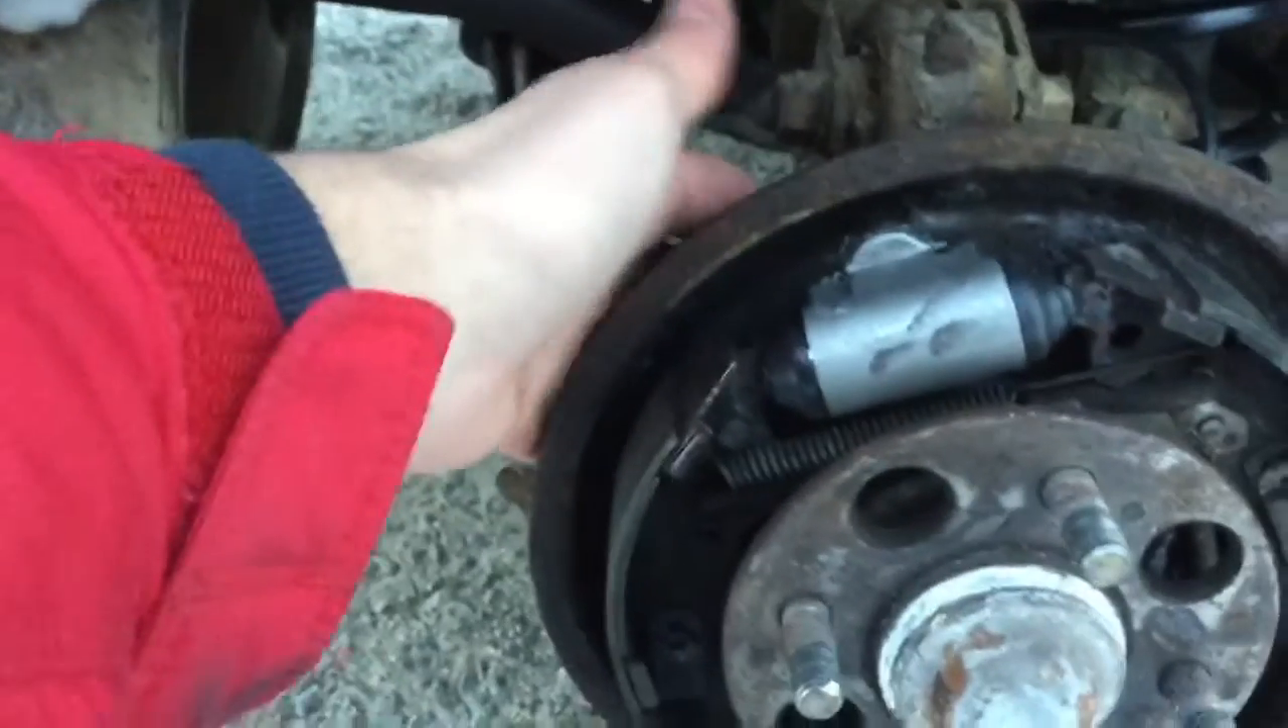Now our new wheel cylinder is in.